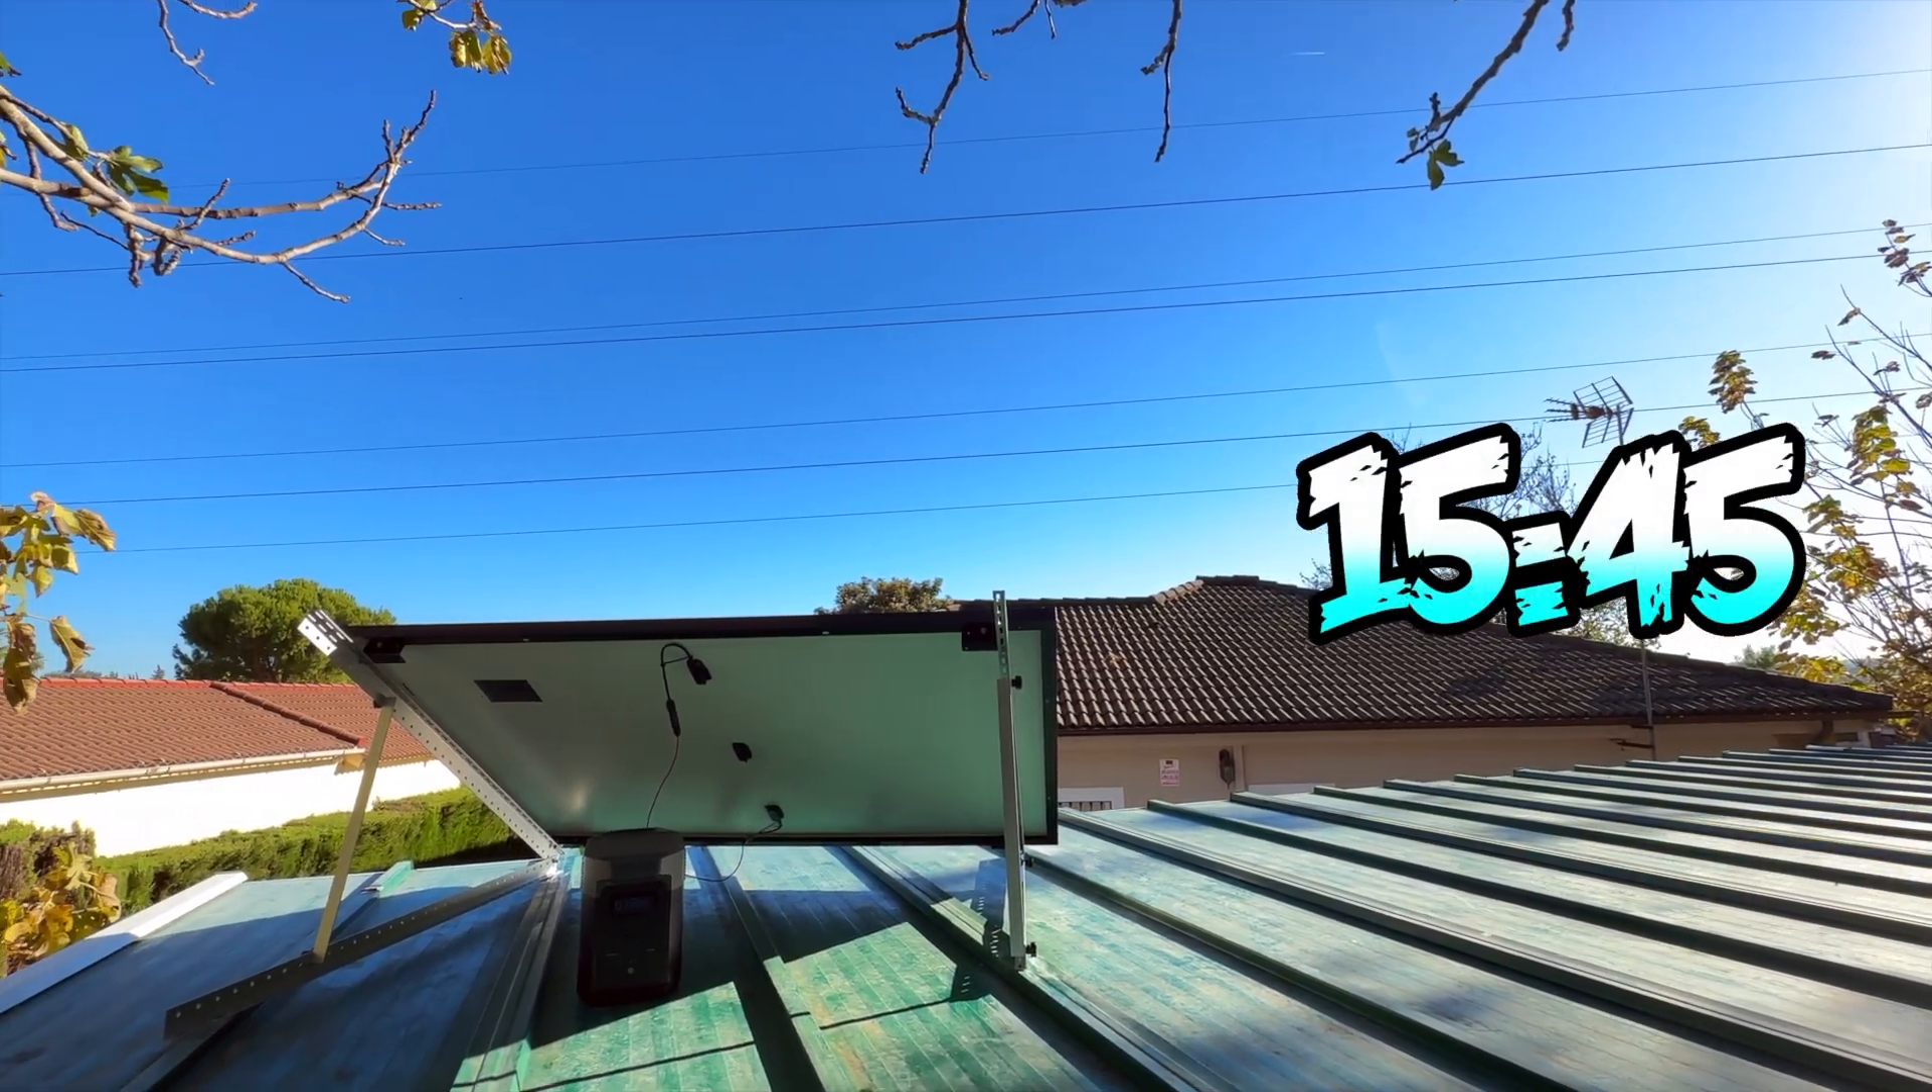Y ahora sí tendríamos nuestro soporte y placa solar totalmente instalada en un tejado panel sandwich o panel cubierta.